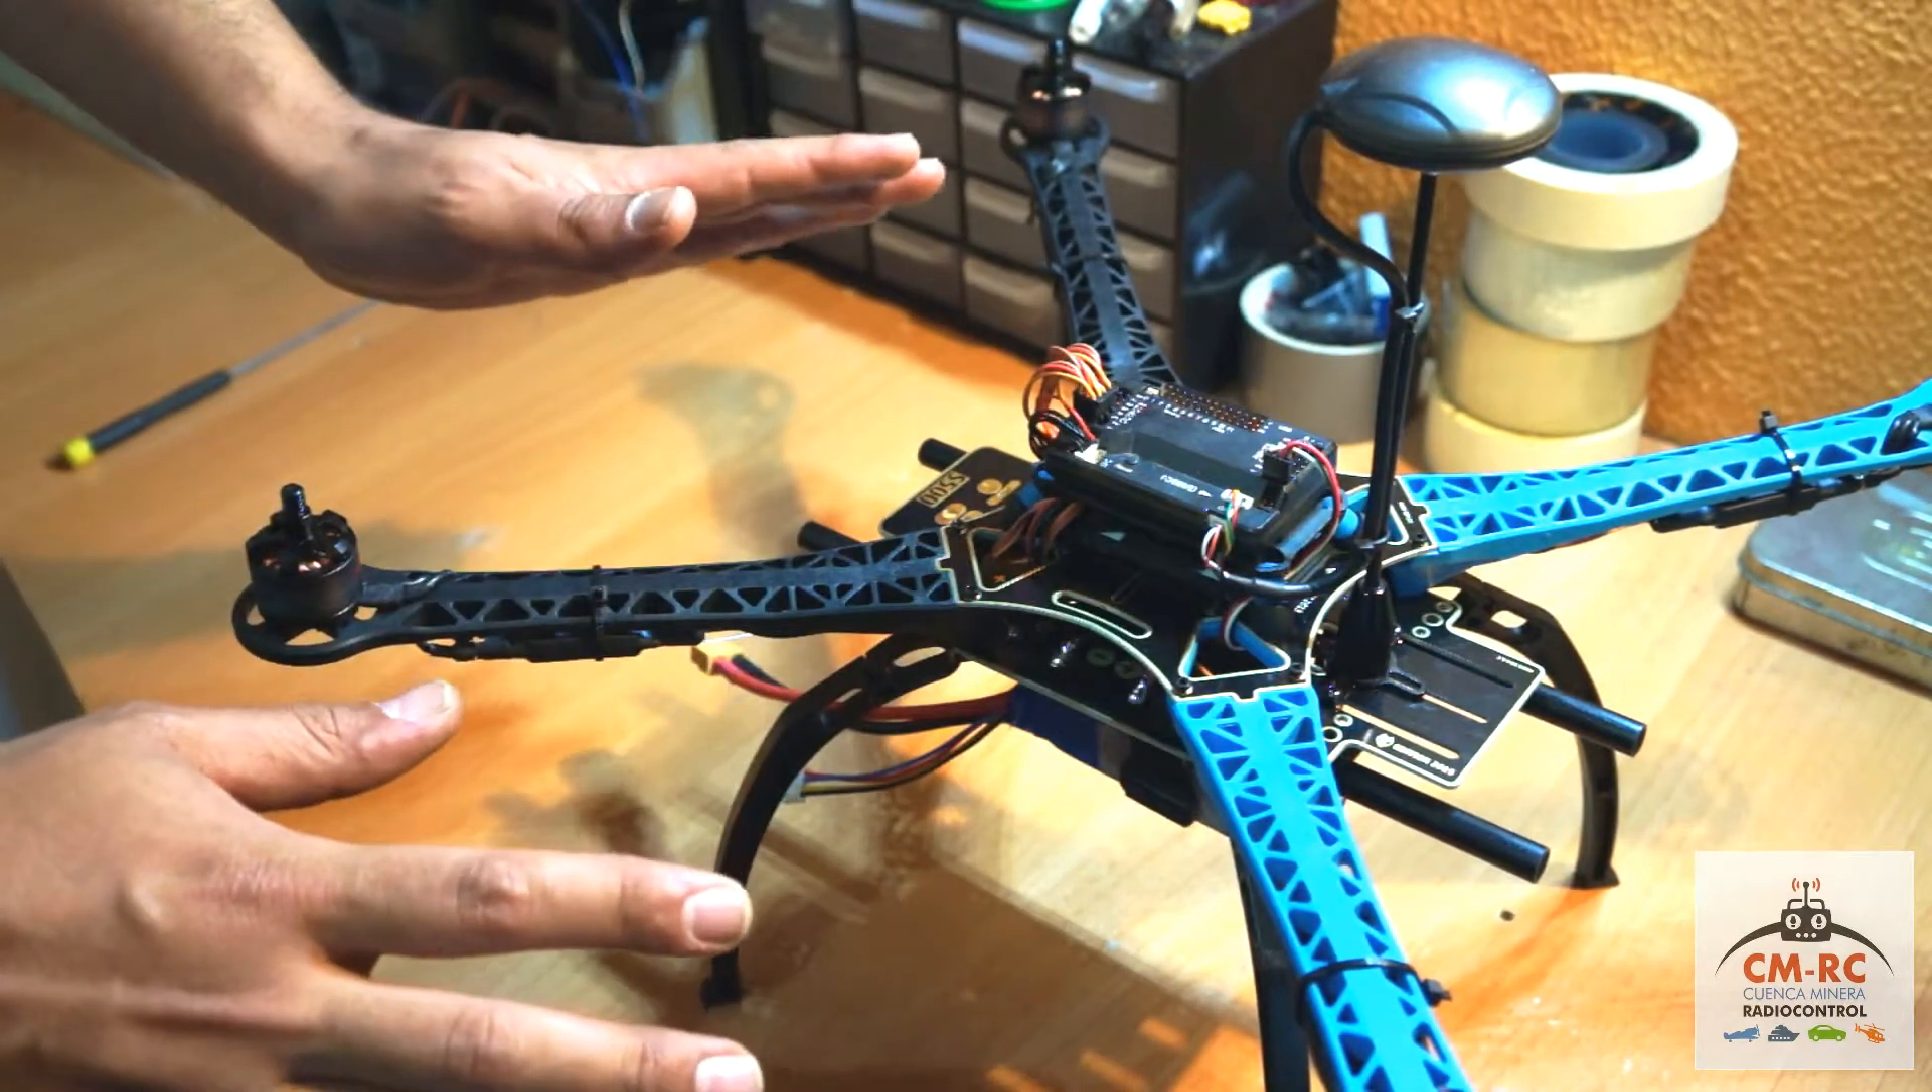Ya no tenemos que instalar ningún componente más A falta de las hélices.